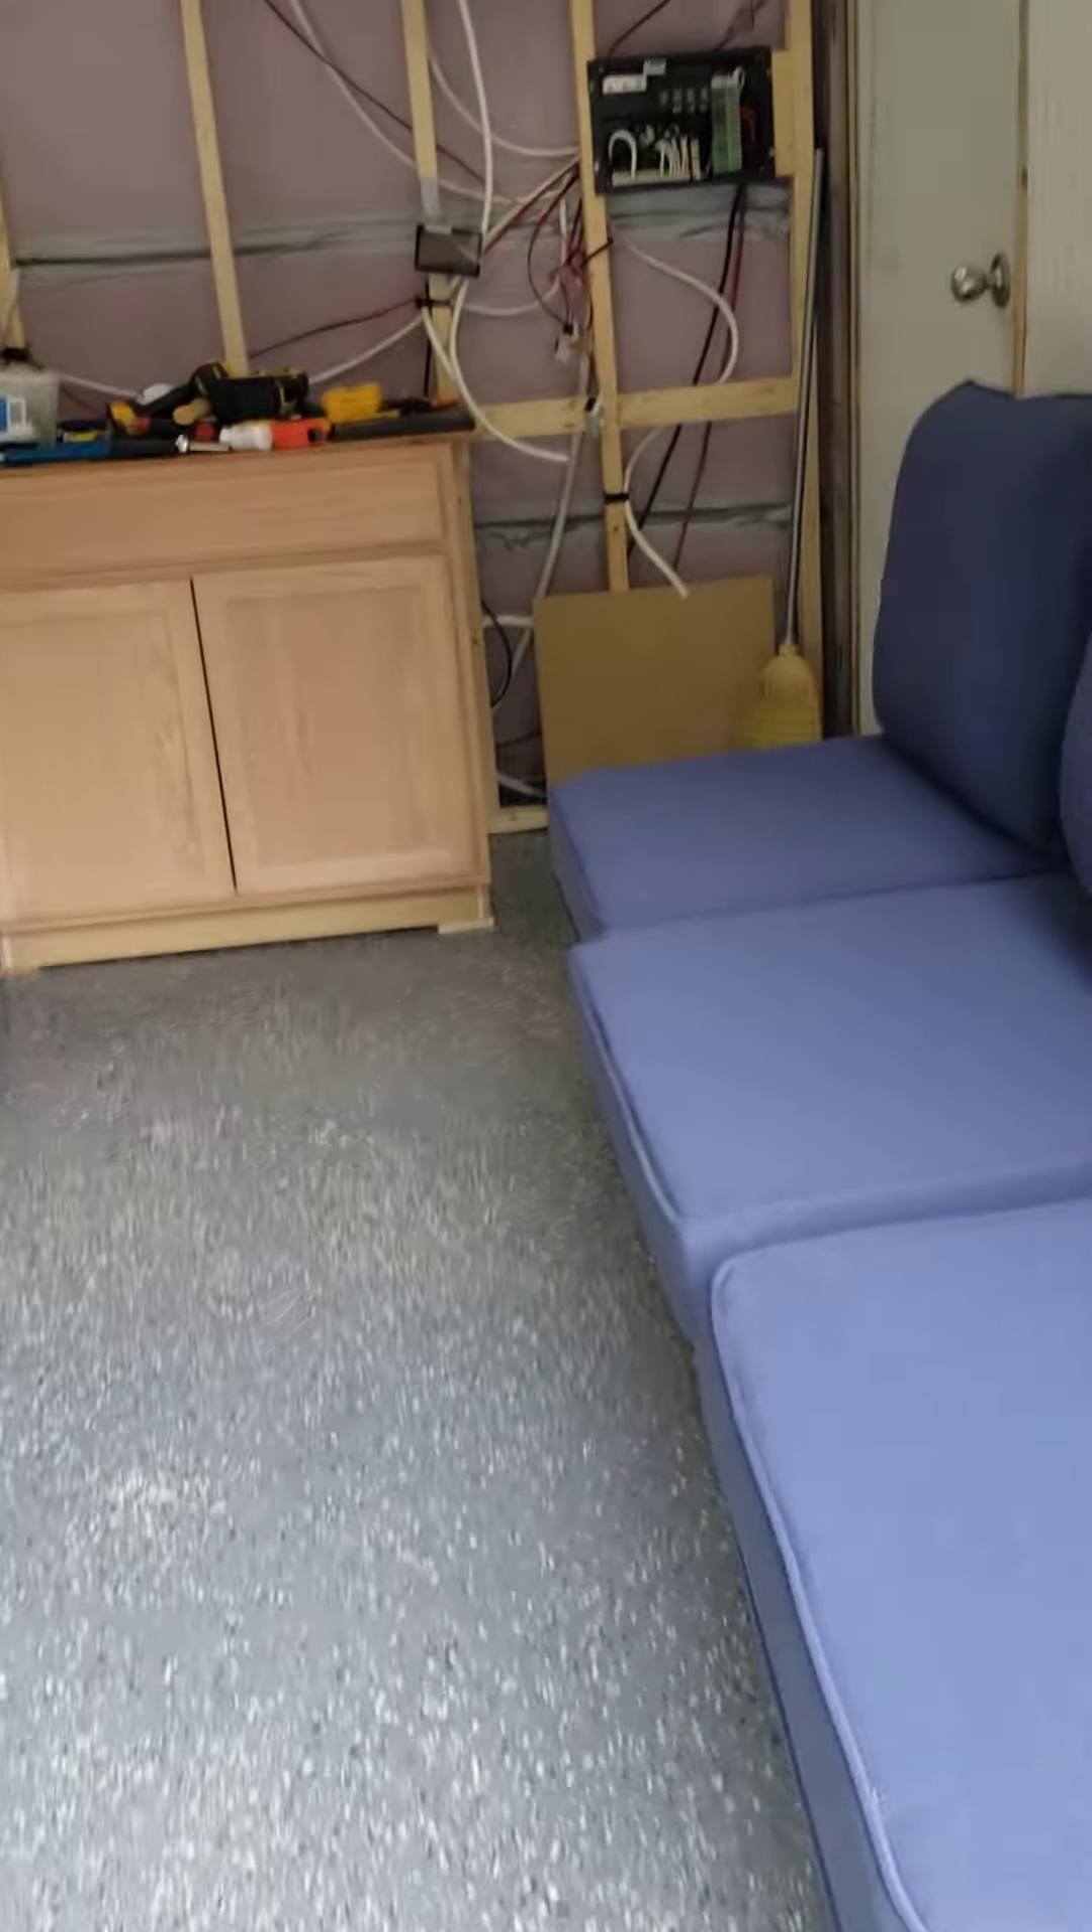As you can see I got the benches built and we got the cushions in.